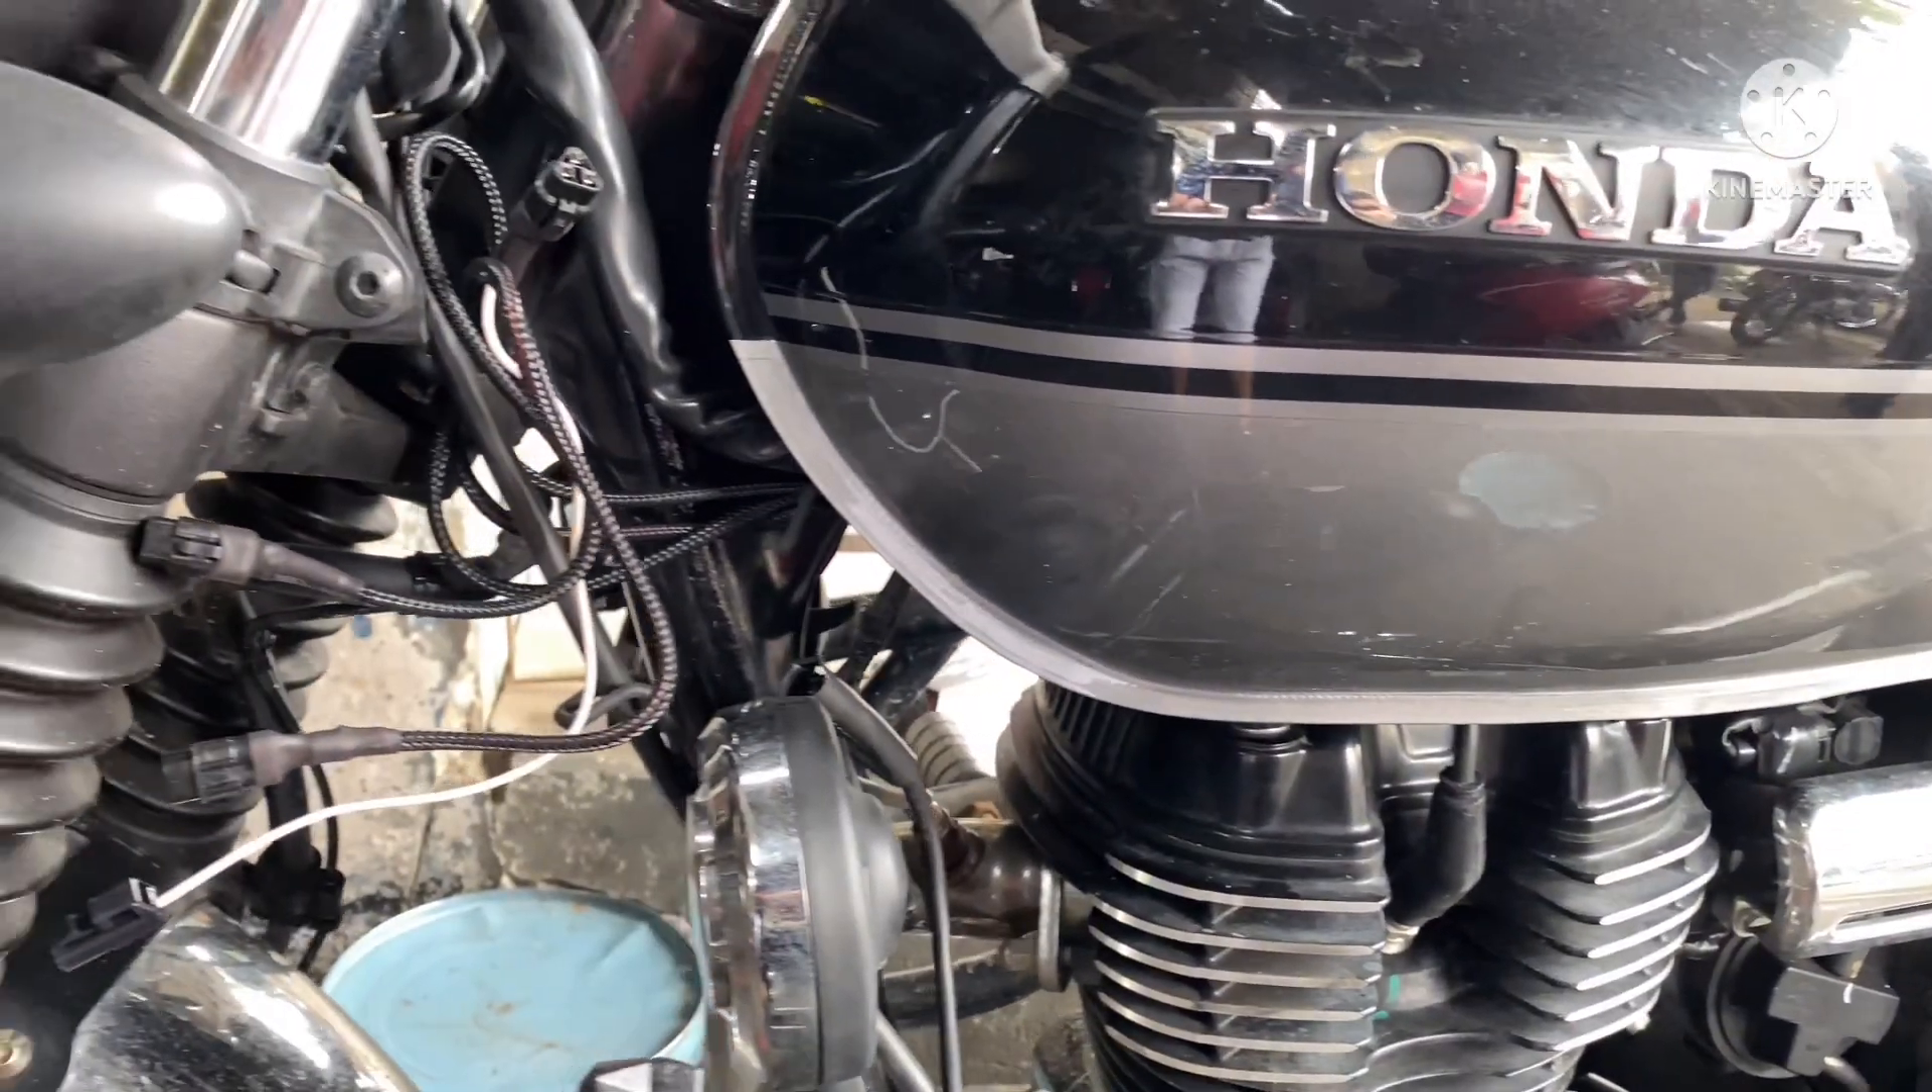Here you can see the wire harness has been brought to the front of the bike and there are four wires coming two to the lights one to the switch and one to the ignition.